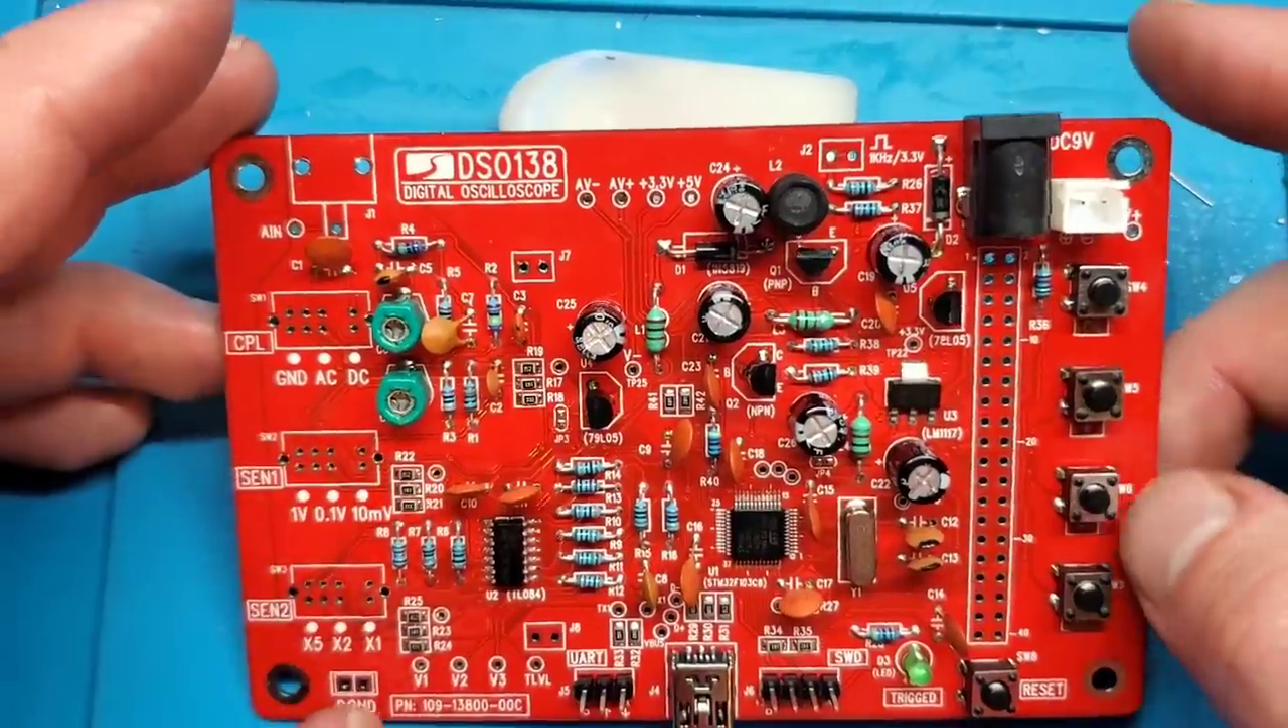You see we've got all the capacitors, electrolytics, the ceramics, all the resistors, the chokes, the trim pots. The buttons are in, the switches are not, a couple other things are not in, but also these headers are not in.